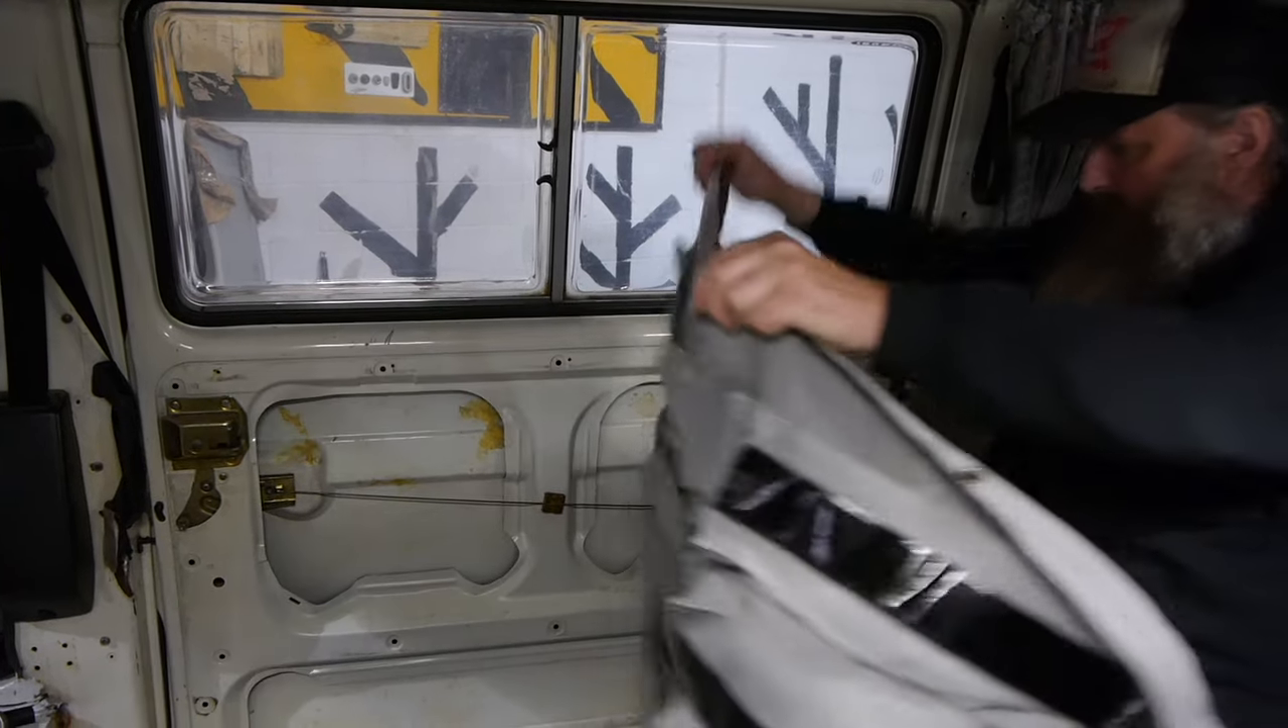We already took the panel off.